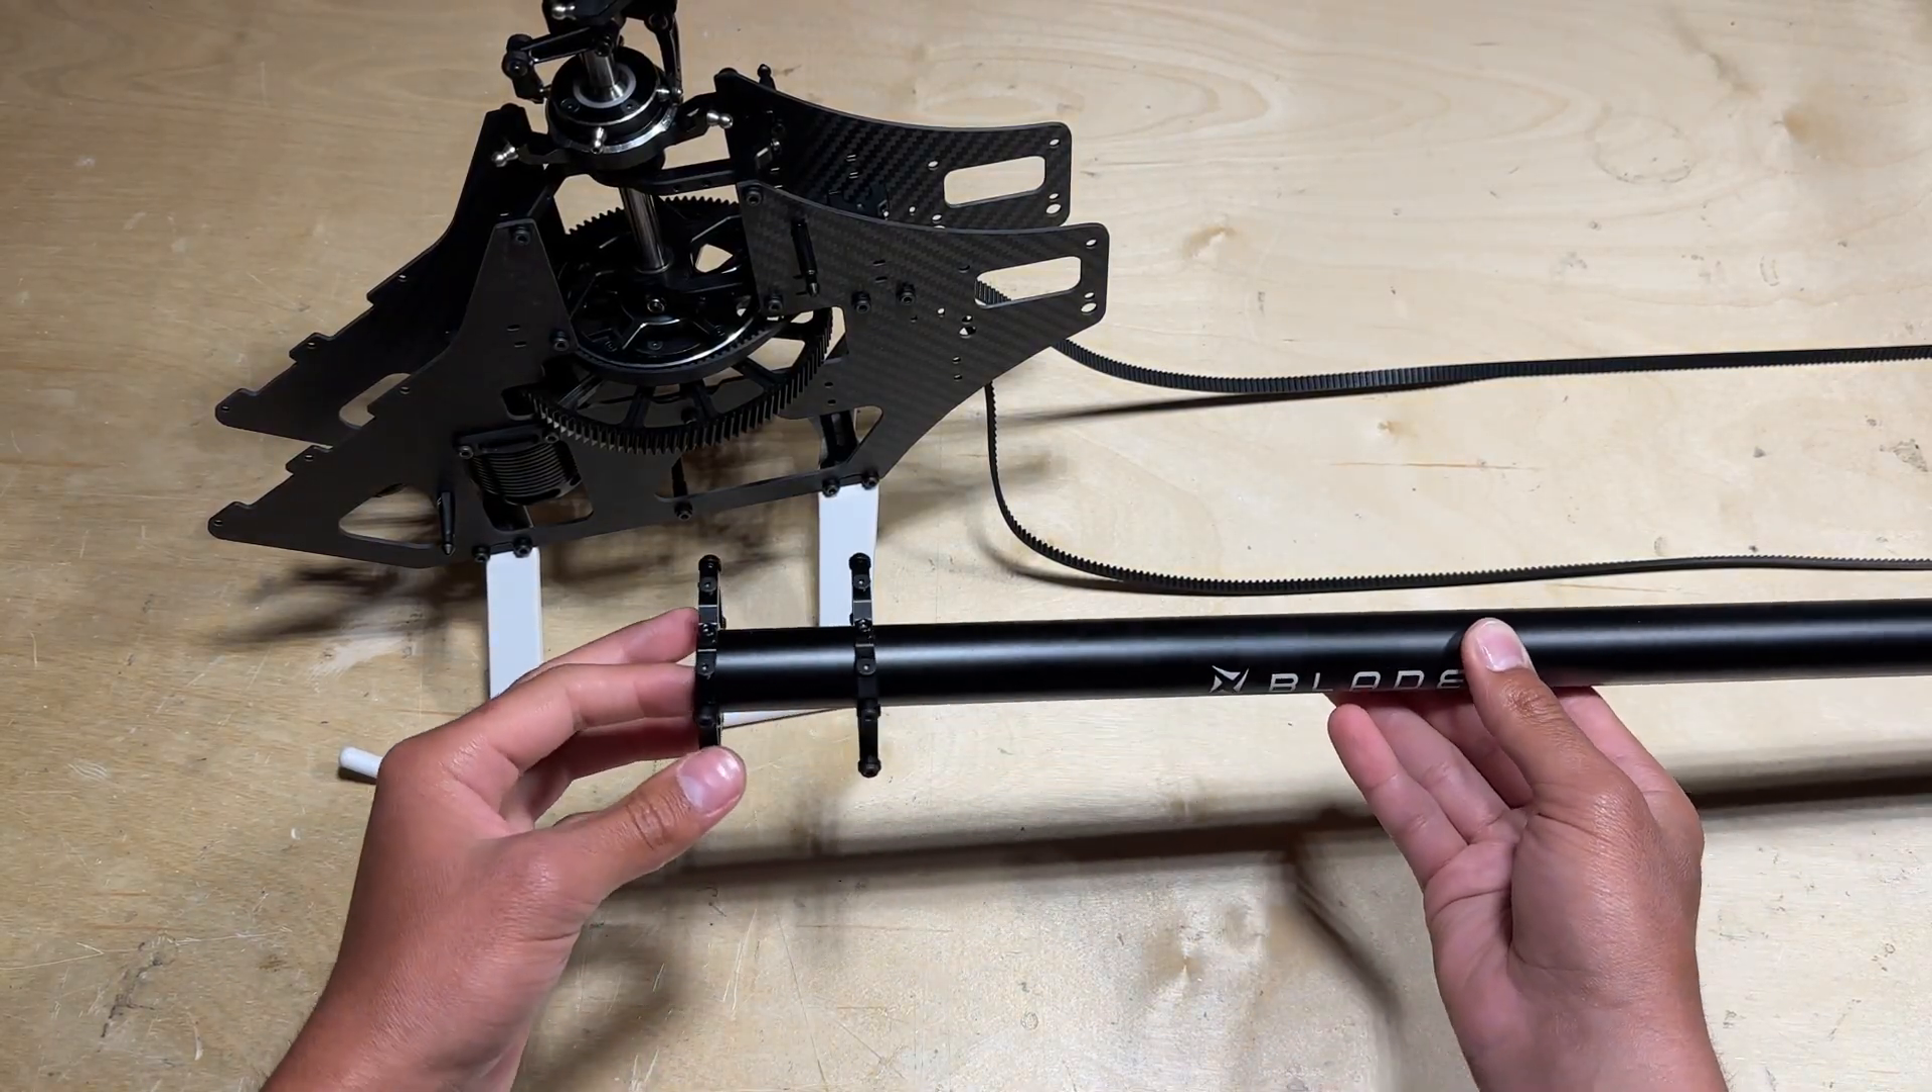Now that we have our tail boom mounts installed on the tail boom it's time to mount the tail boom to the mainframe.